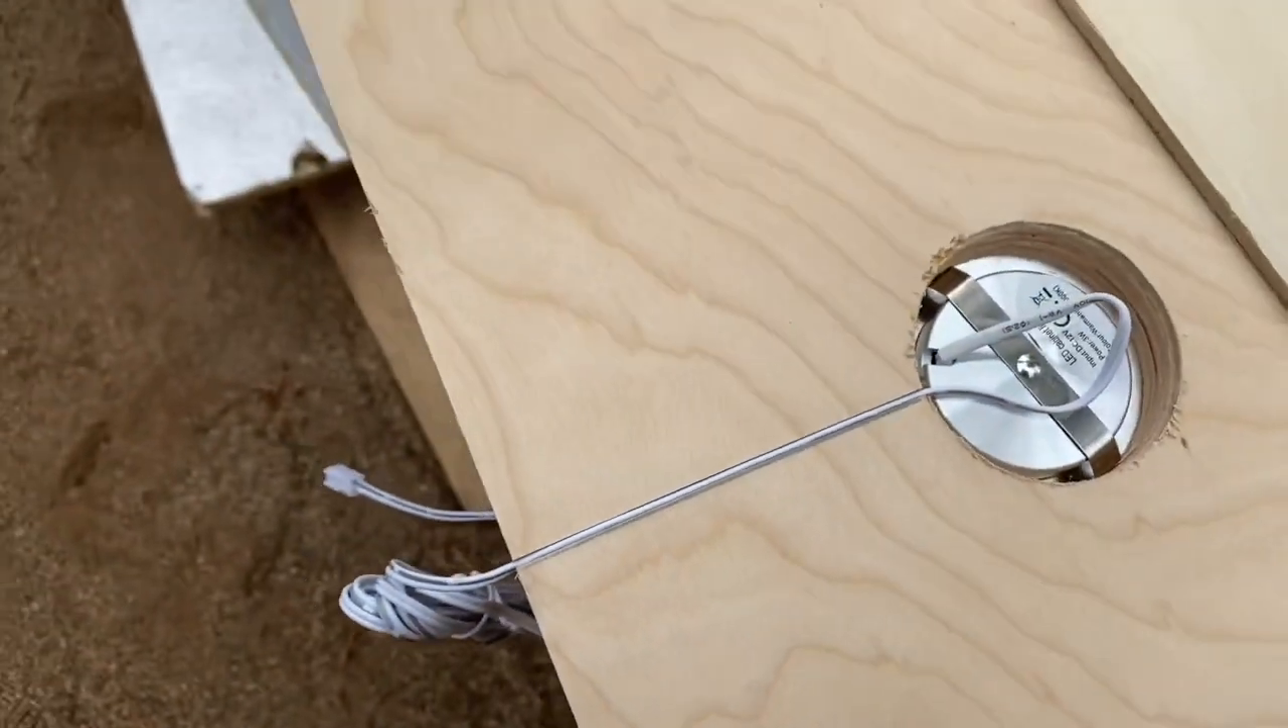All right so this is how it looks once the puck light is in there and i made just a single single groove for the wire to stick through the back.